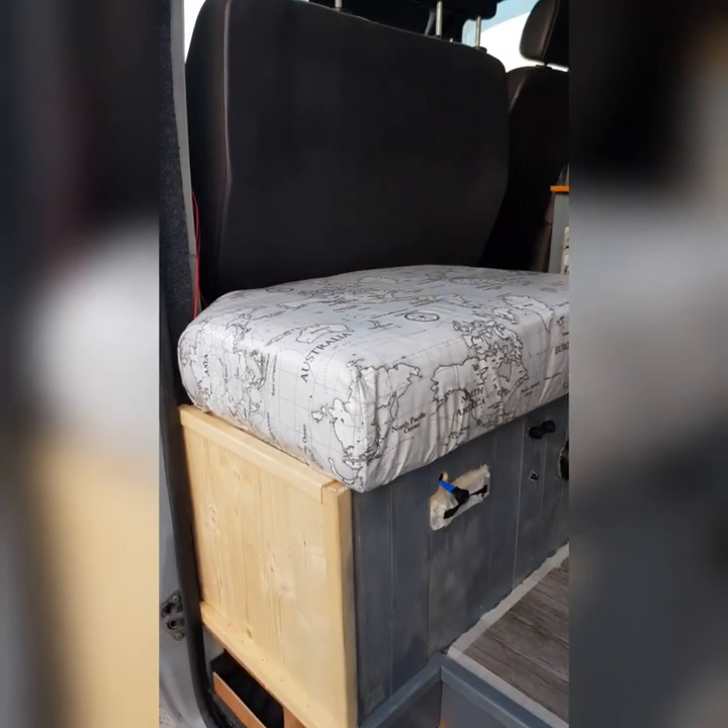So we now have a buddy seat.